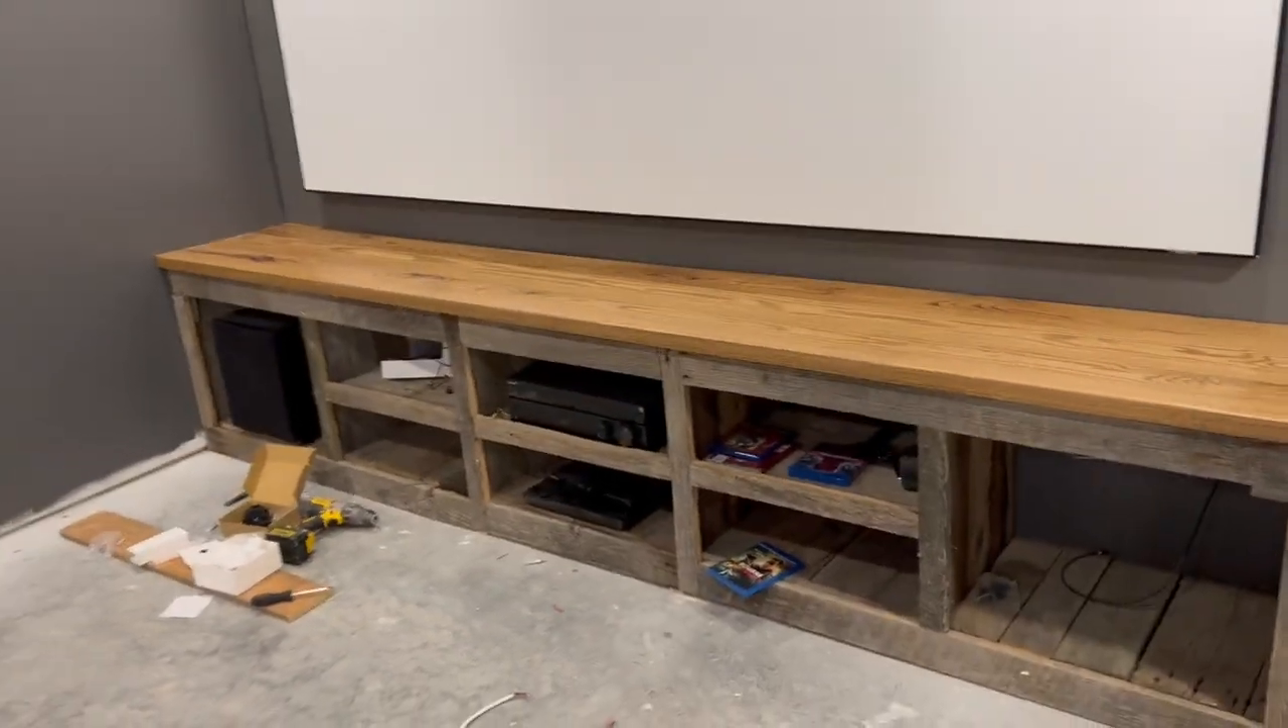So now we still have to put doors on the built-ins and obviously clean up, but that's what it looks like so far.